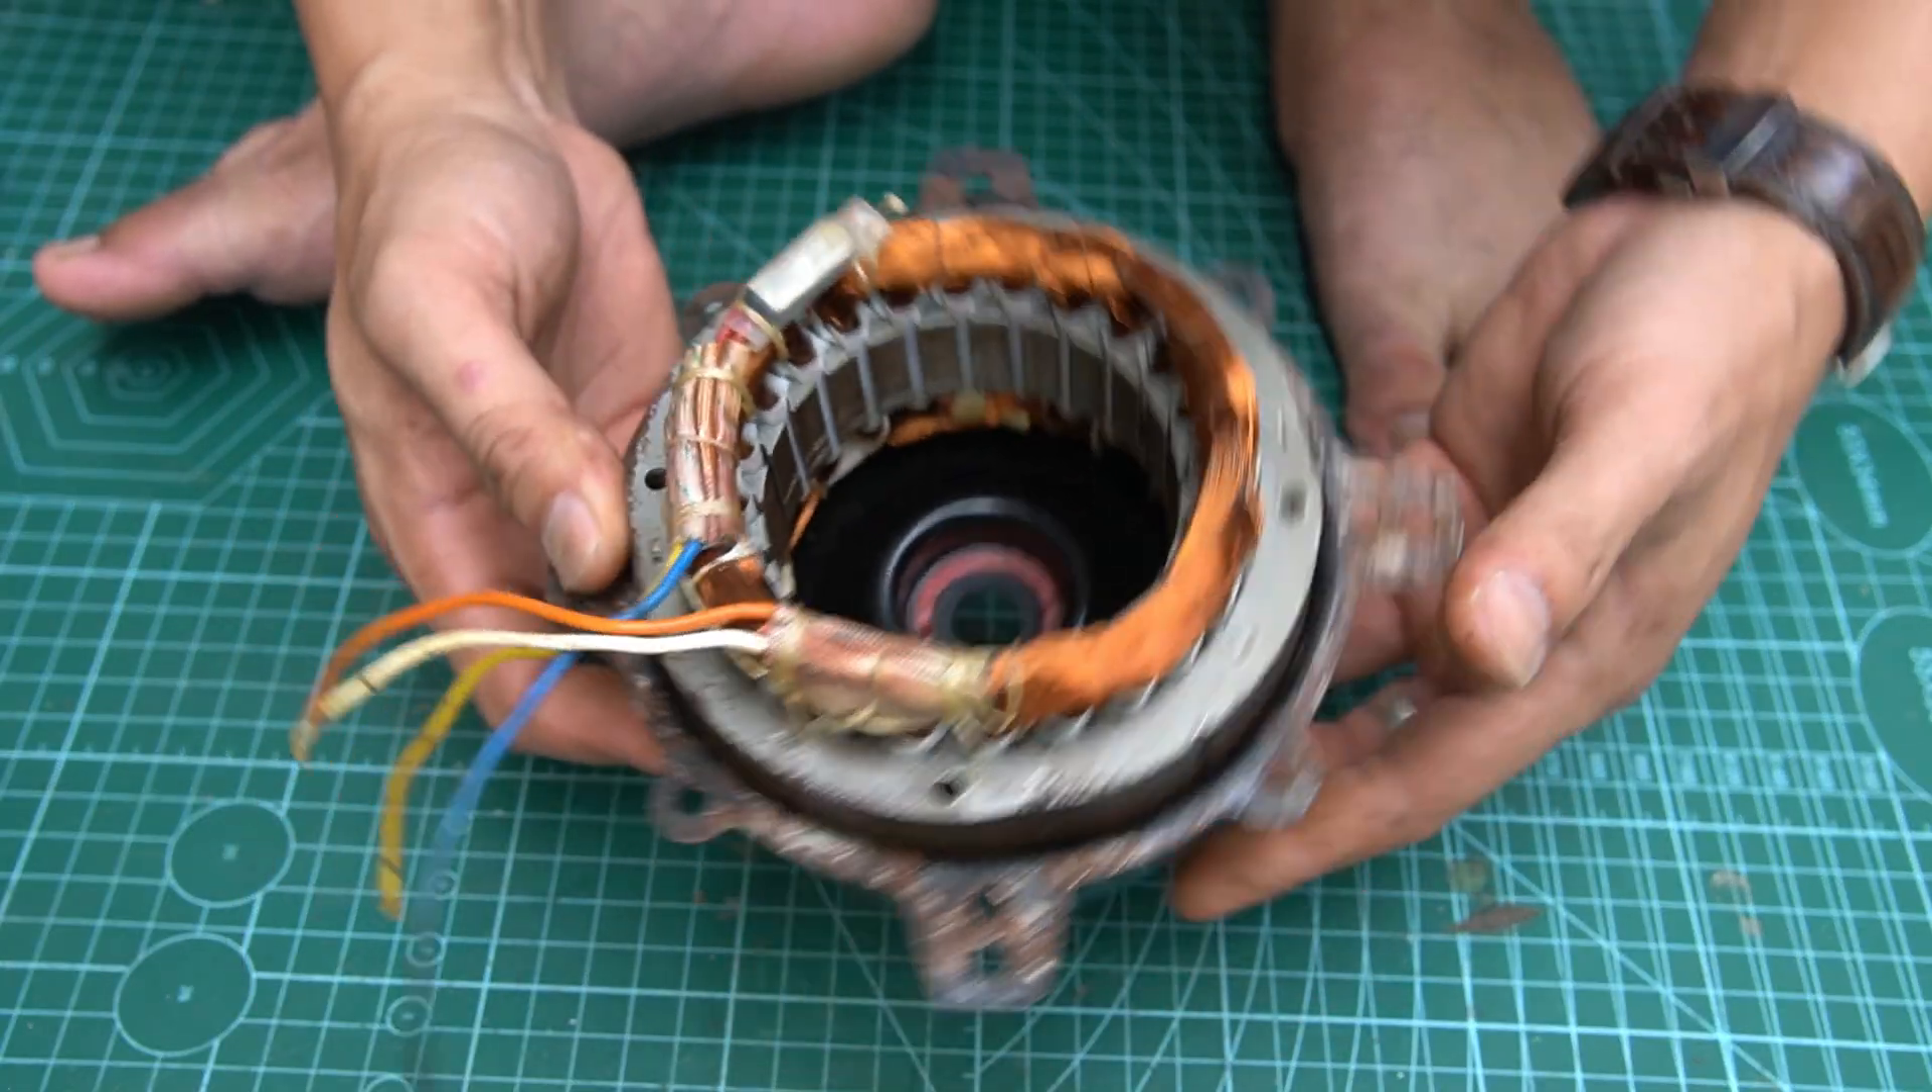Now only the outer casing and the stator coil inside are left.